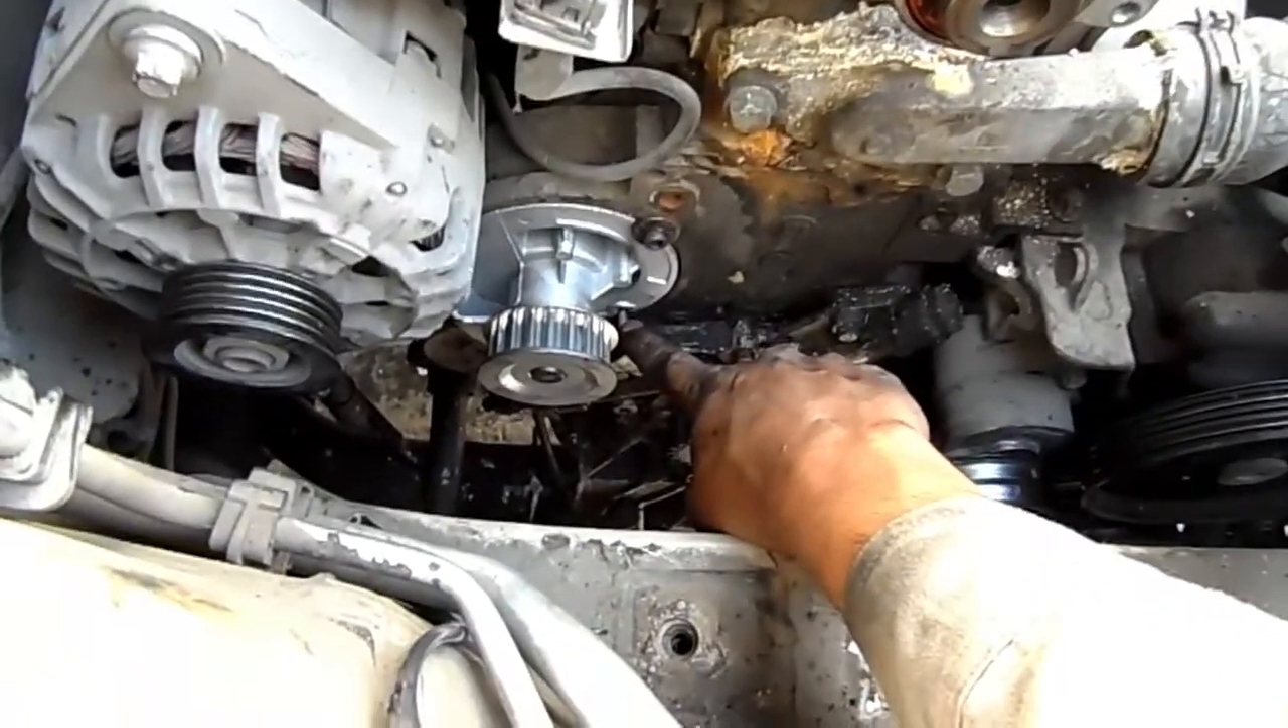Ya vimos que ya se instaló la bomba de agua.